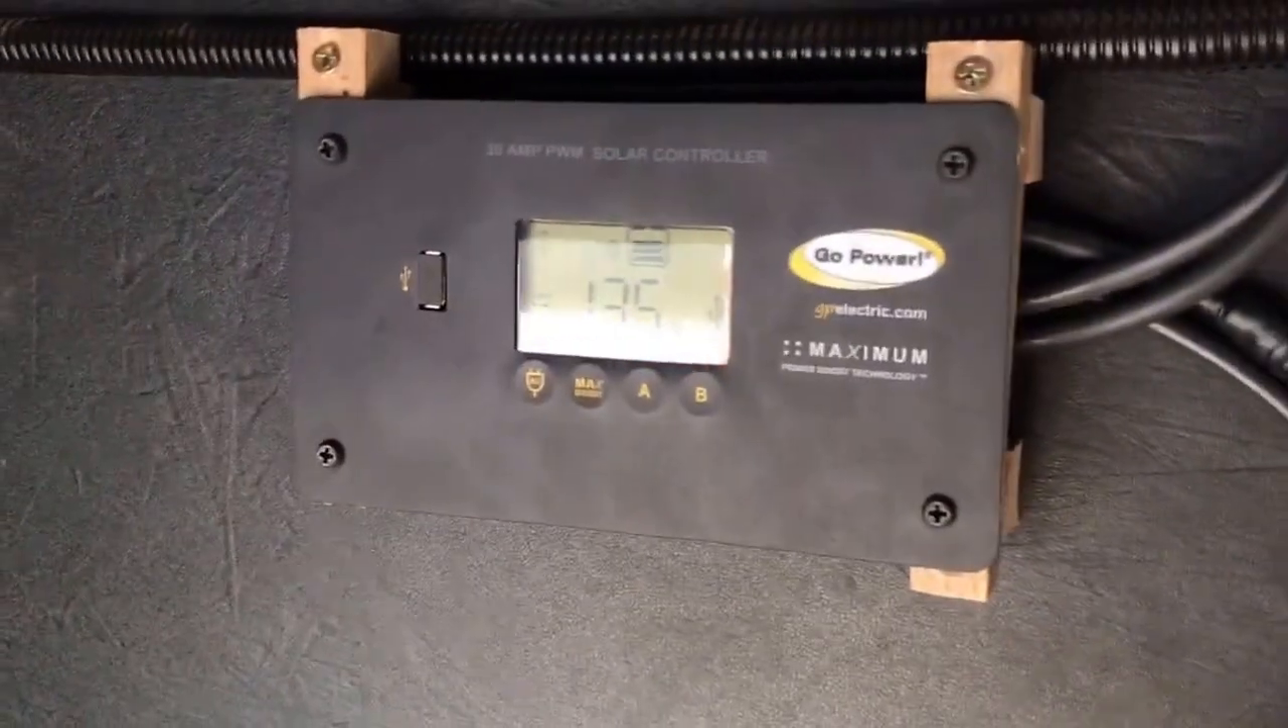As you can see, we've got the solar controller mounted.